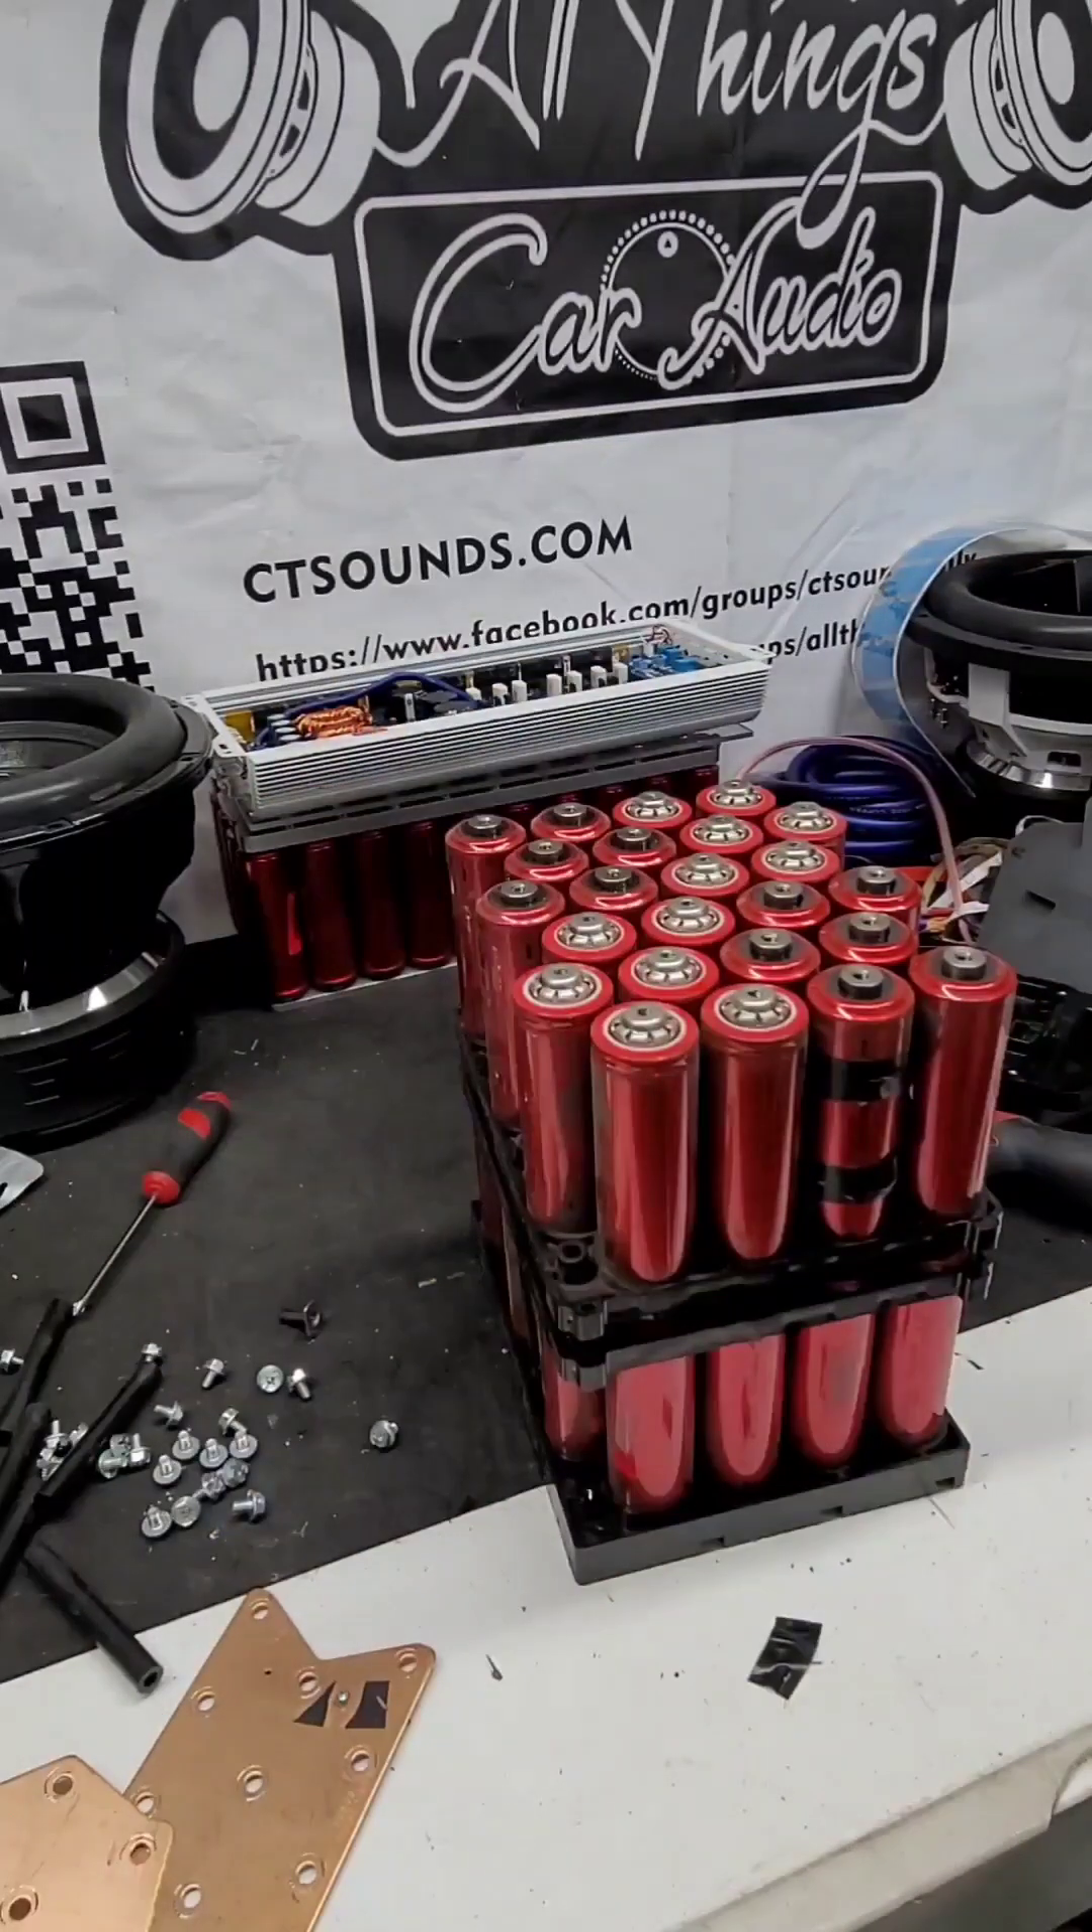That's all the cells right there with the tops off.